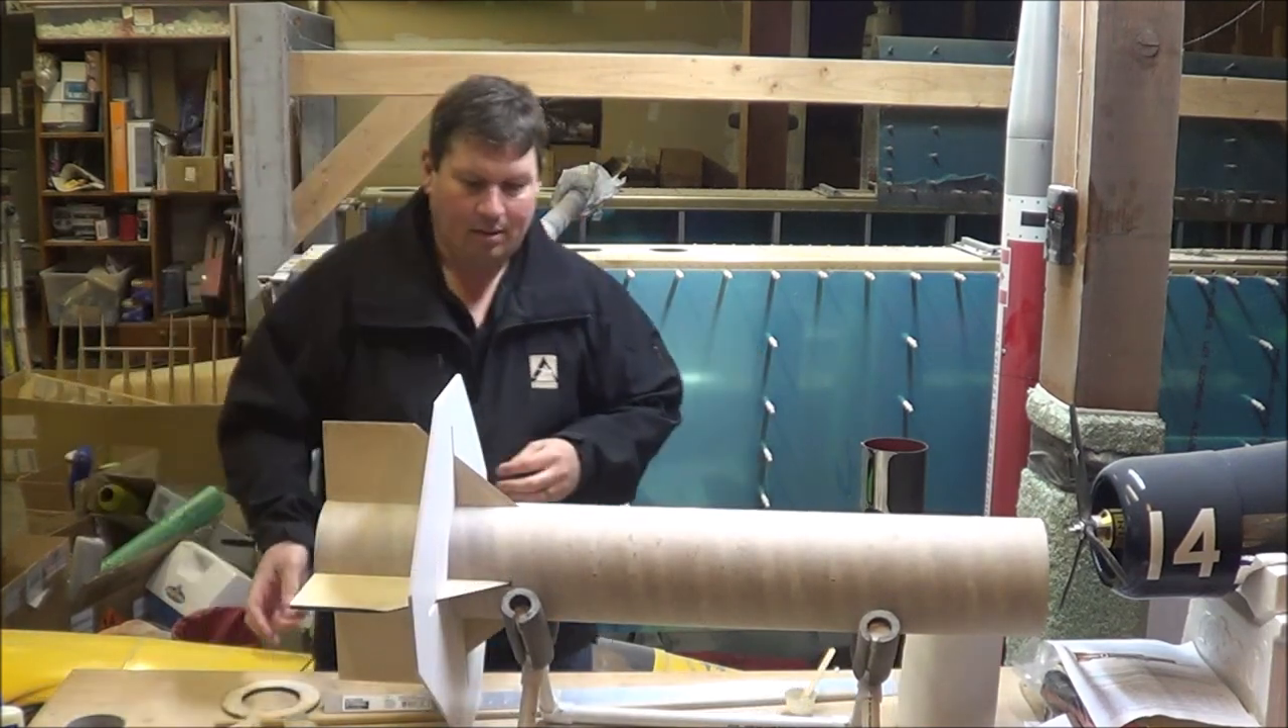All the fins are on the body tube.